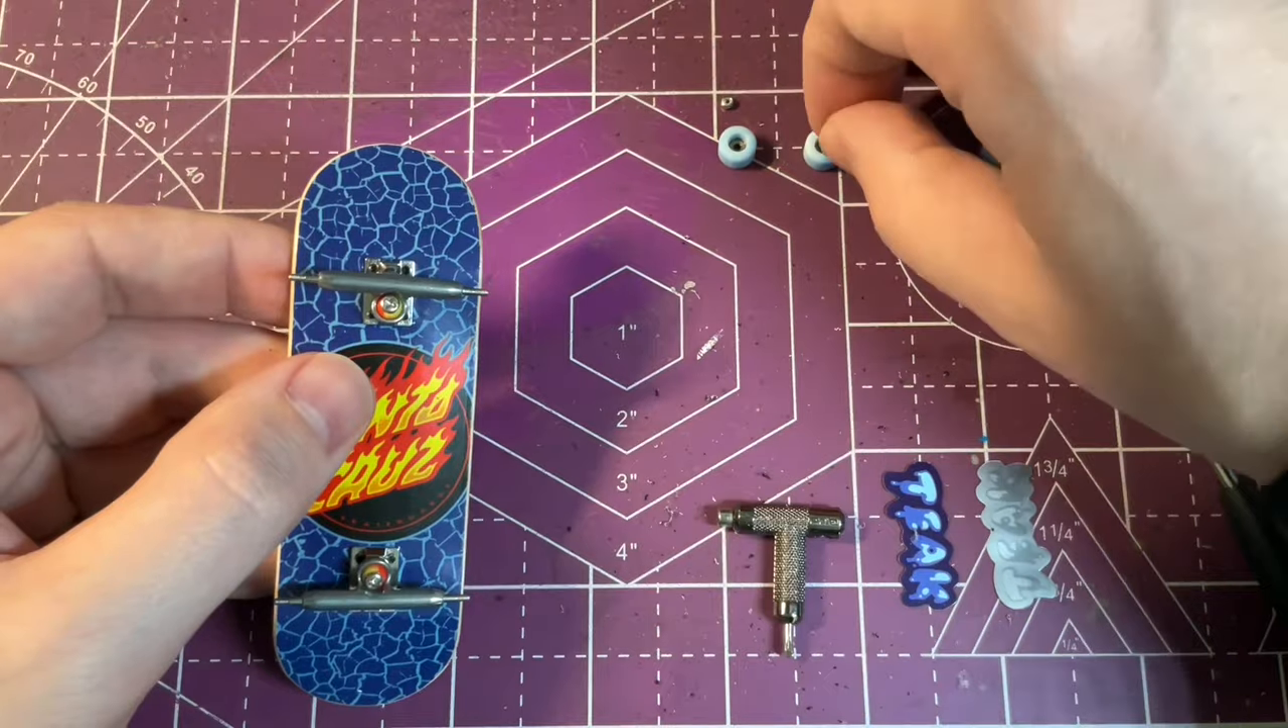And with the truck set up all is left to do is install the wheels.